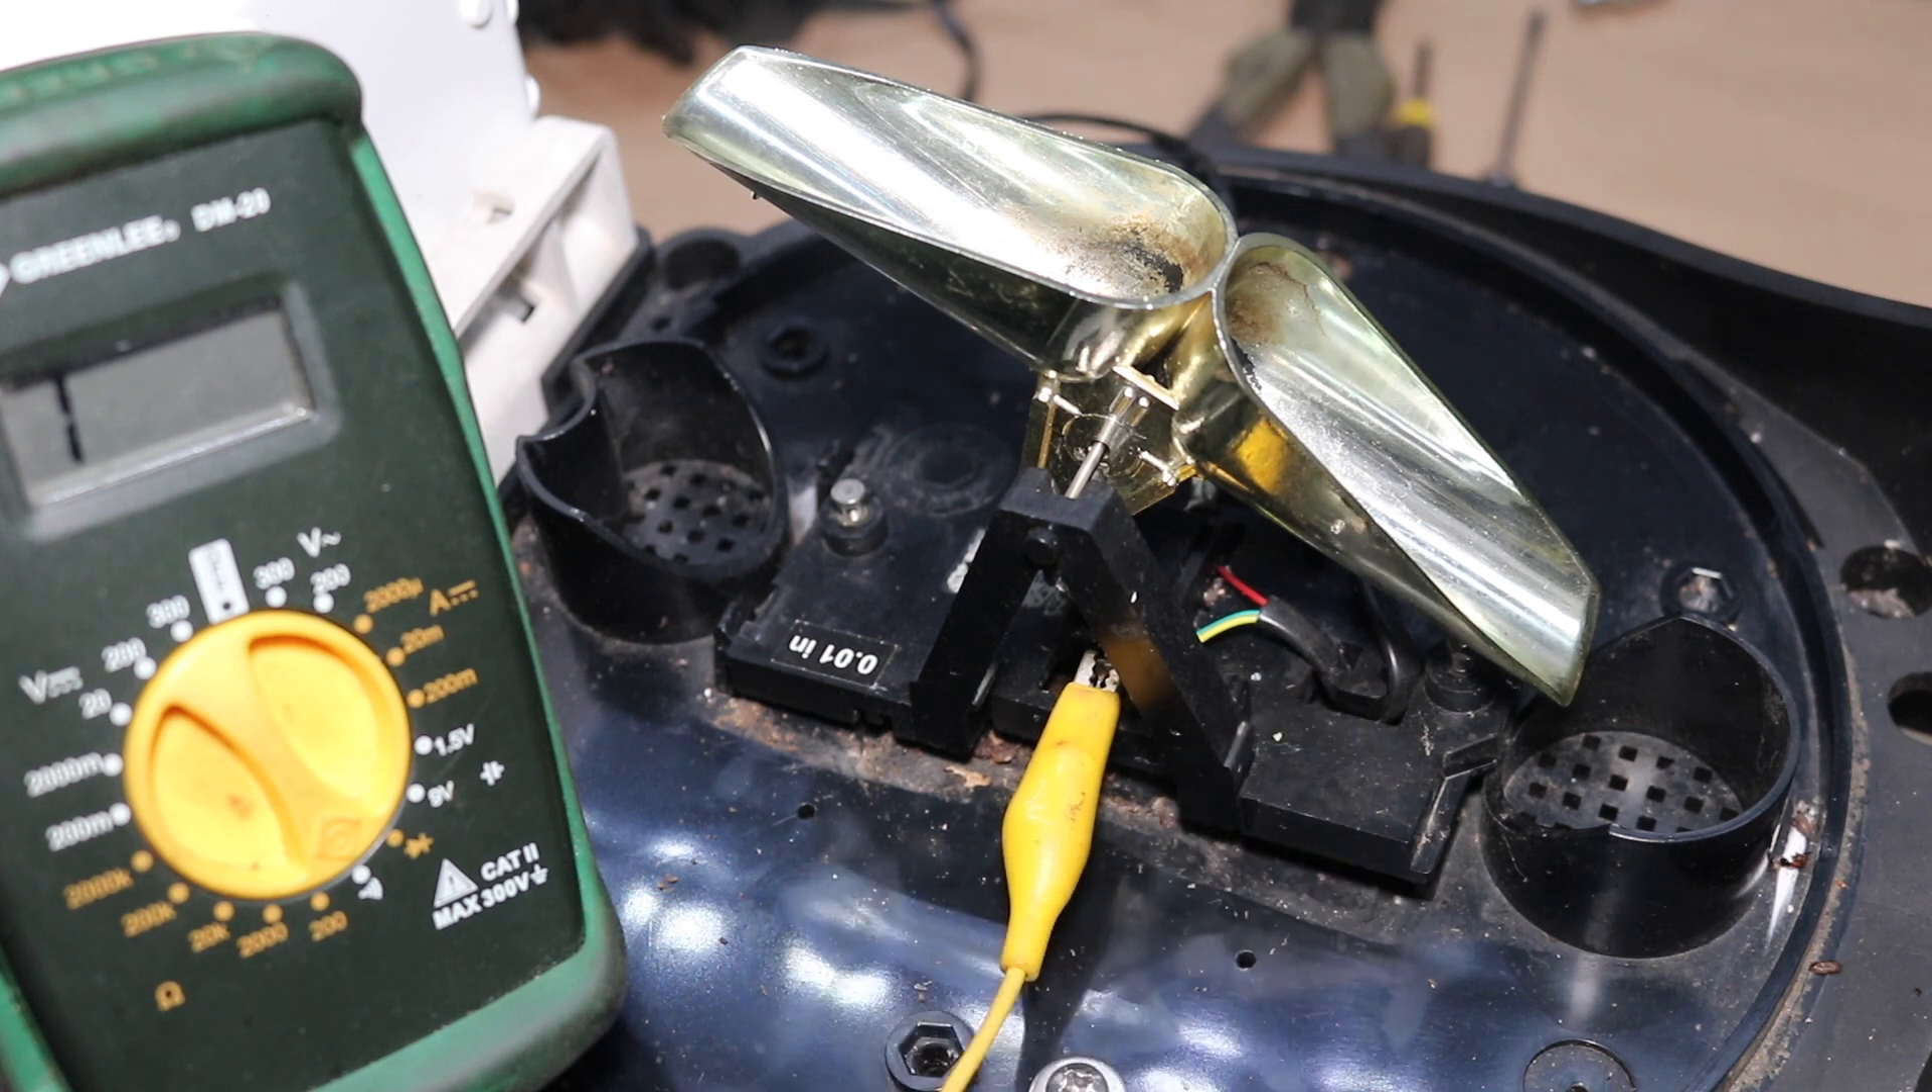Alright, so I have the rainwater metering cups reinstalled and I have alligator clips connected to my voltmeter leads.